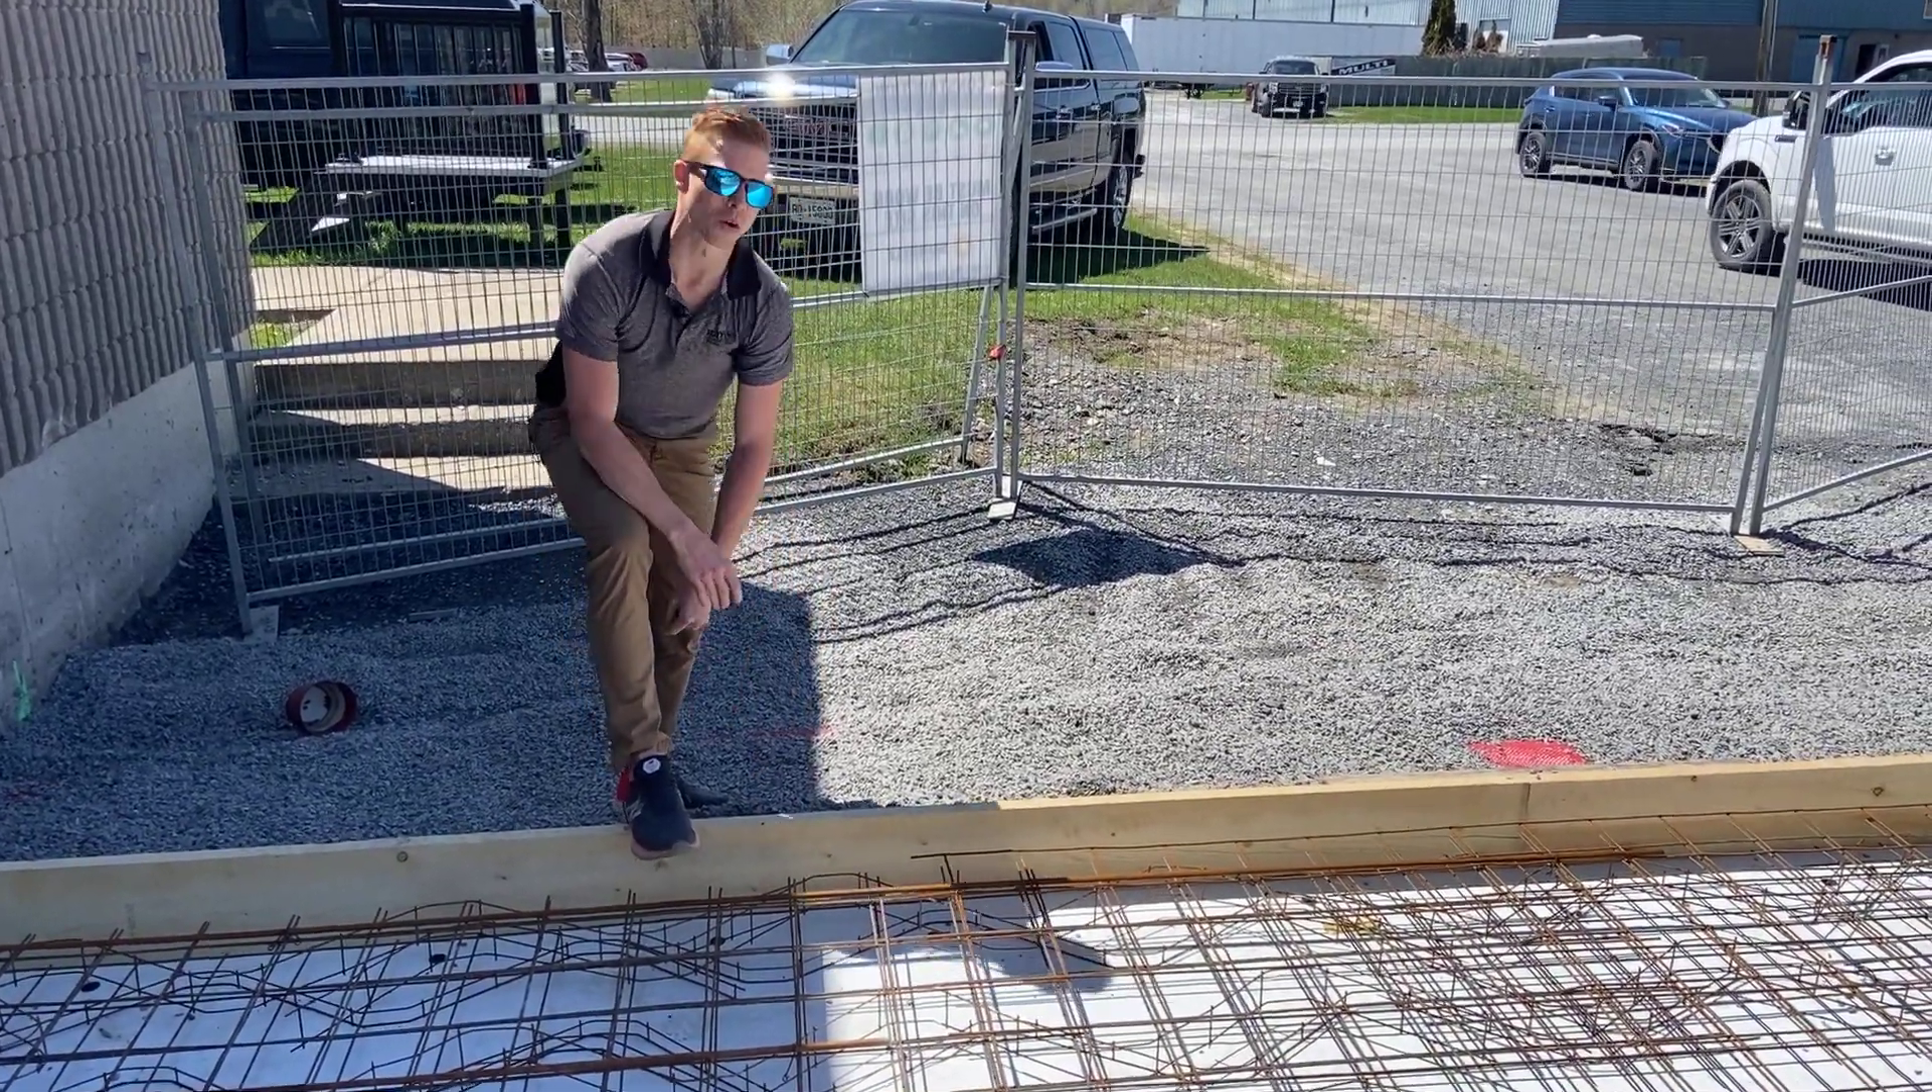We've finally installed the formwork so that the concrete stays inside.